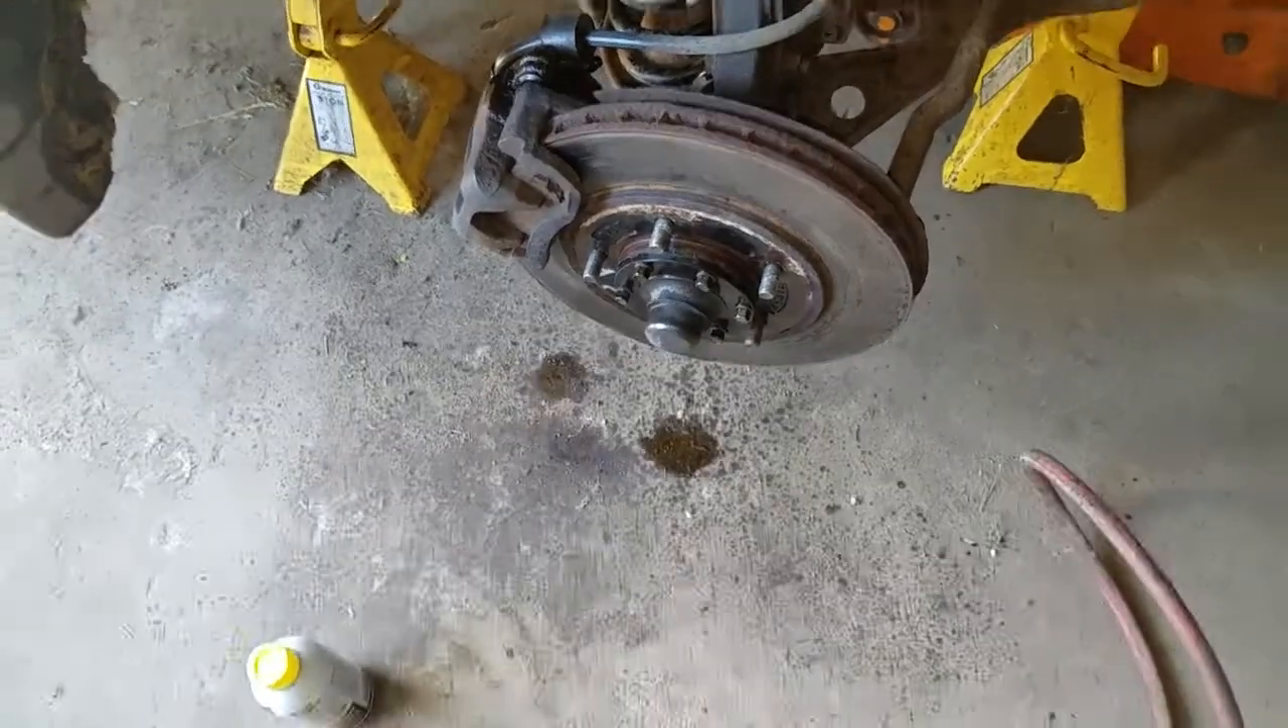Alright we are back so I have the tire removed.